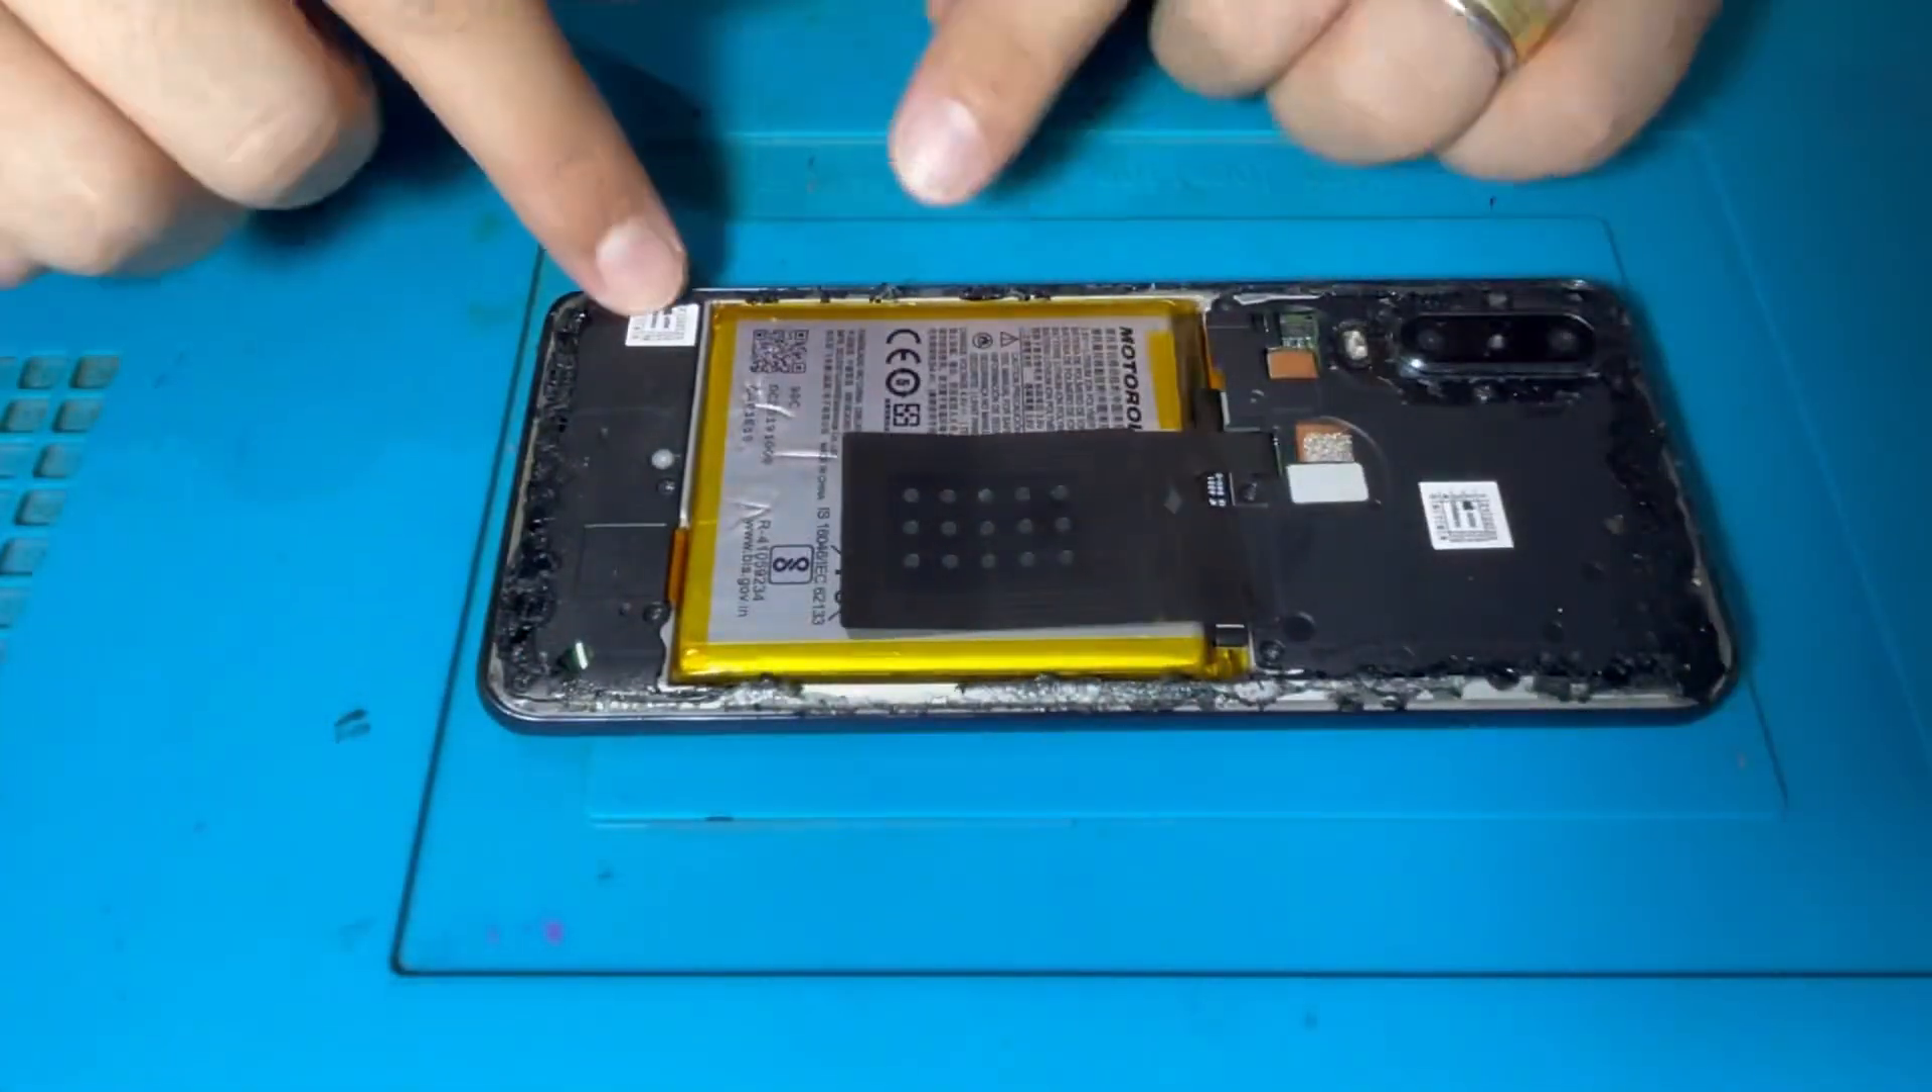Então aqui a gente já tem a tampa retirada, tá?